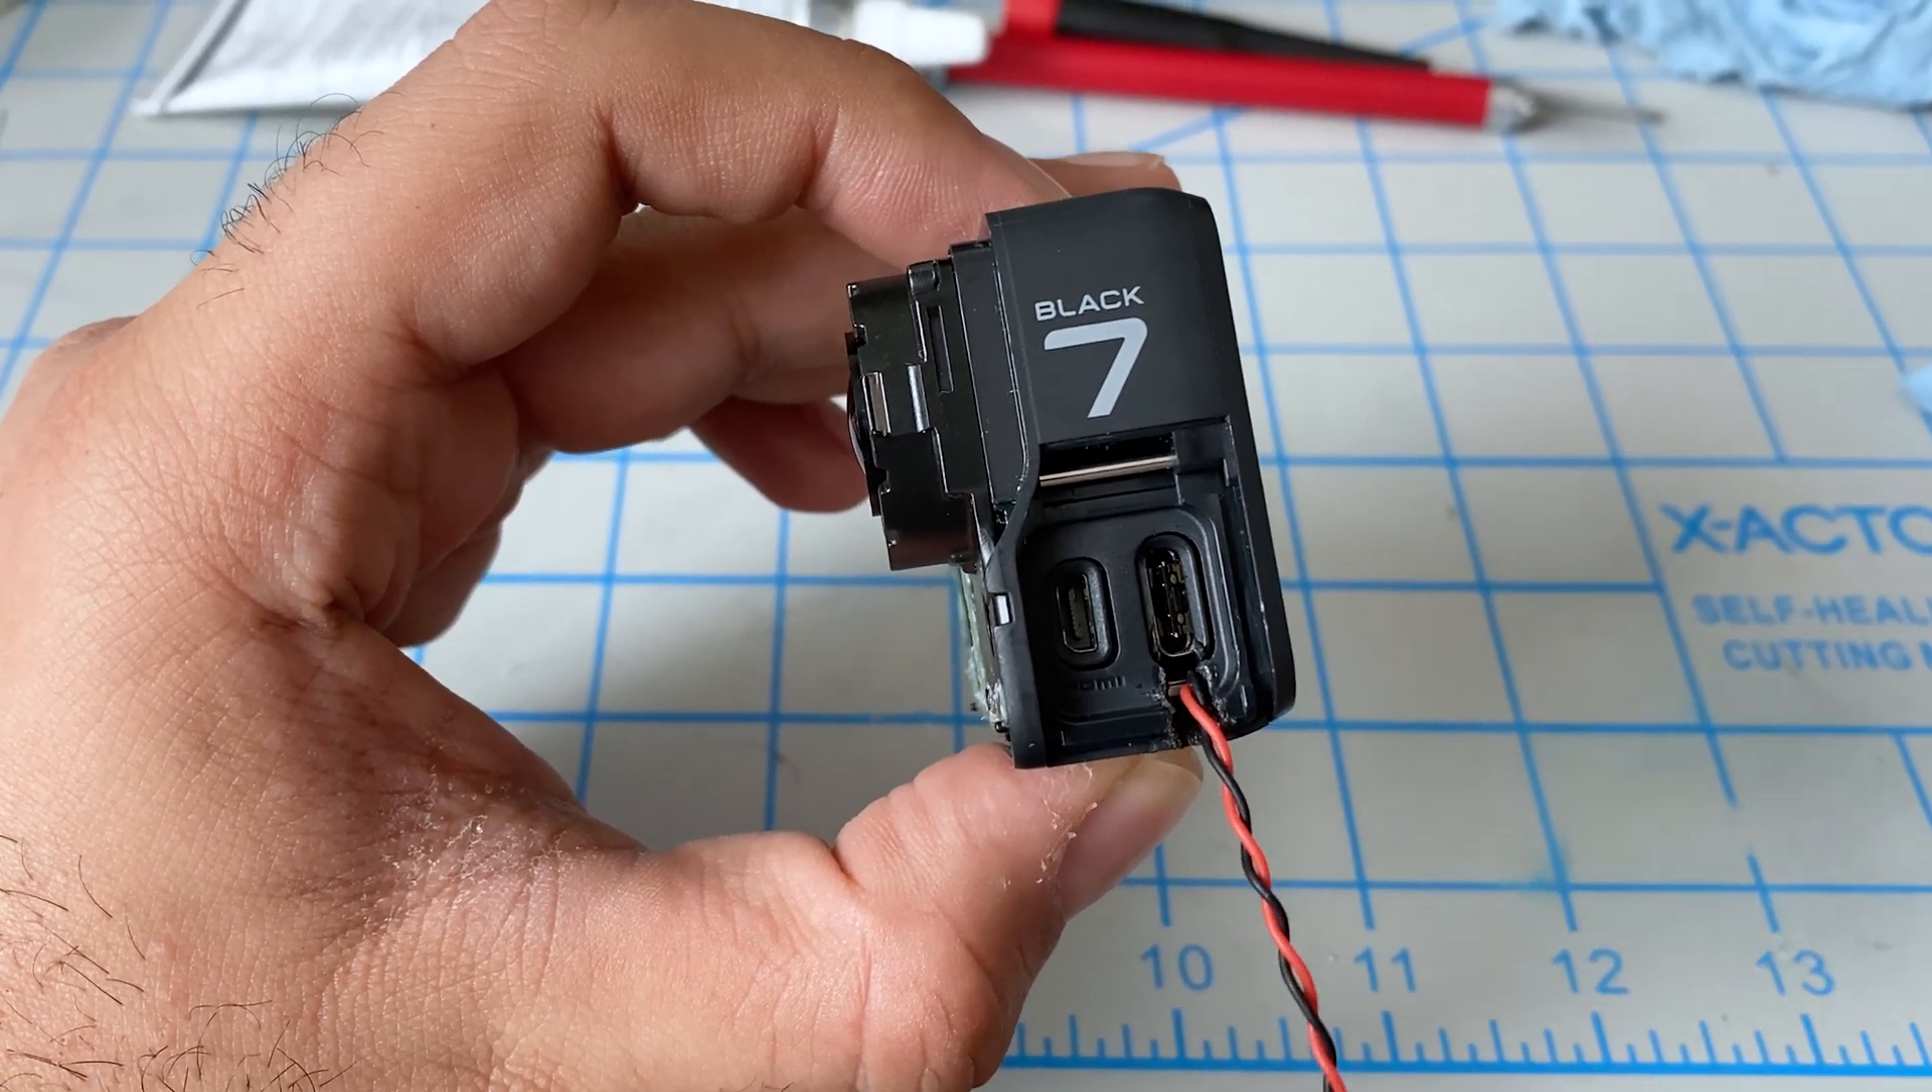You can see that we brought the power cable out the side here. We use our soldering iron to make a hole. And this cable fits perfectly in this hole. And it's being held in by the actual cover.